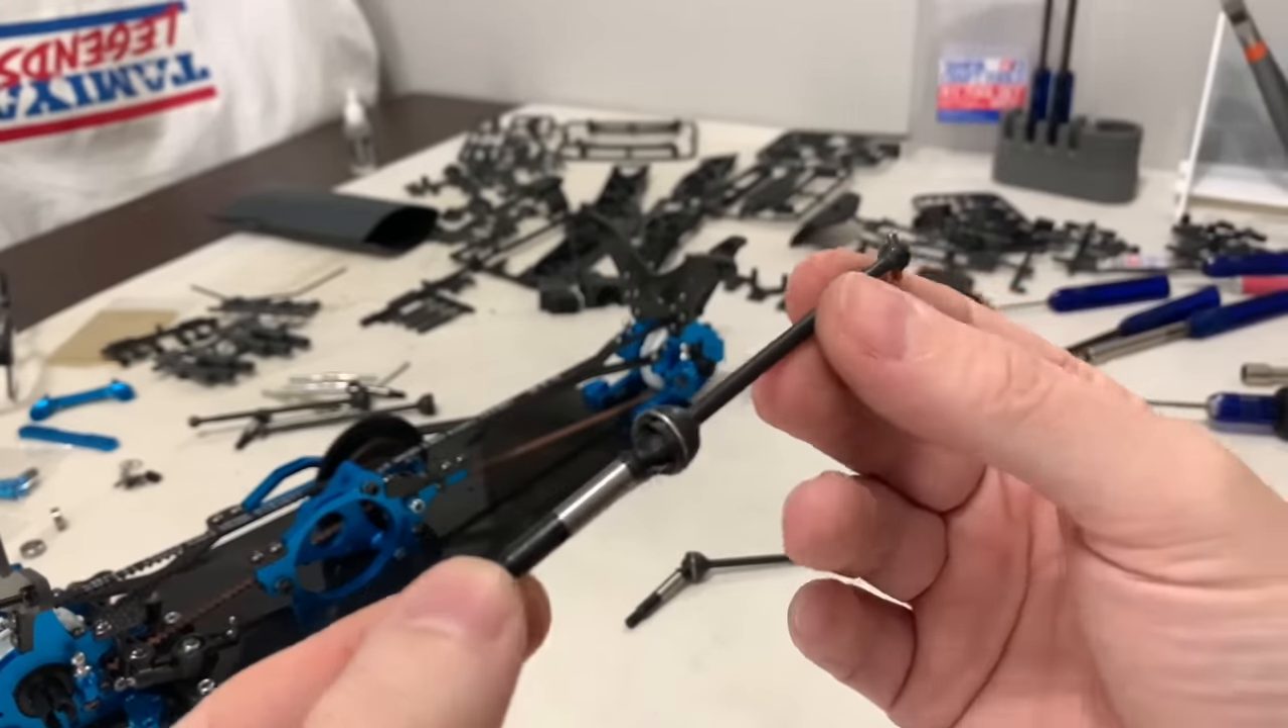Right, that's the front universal shafts made up.